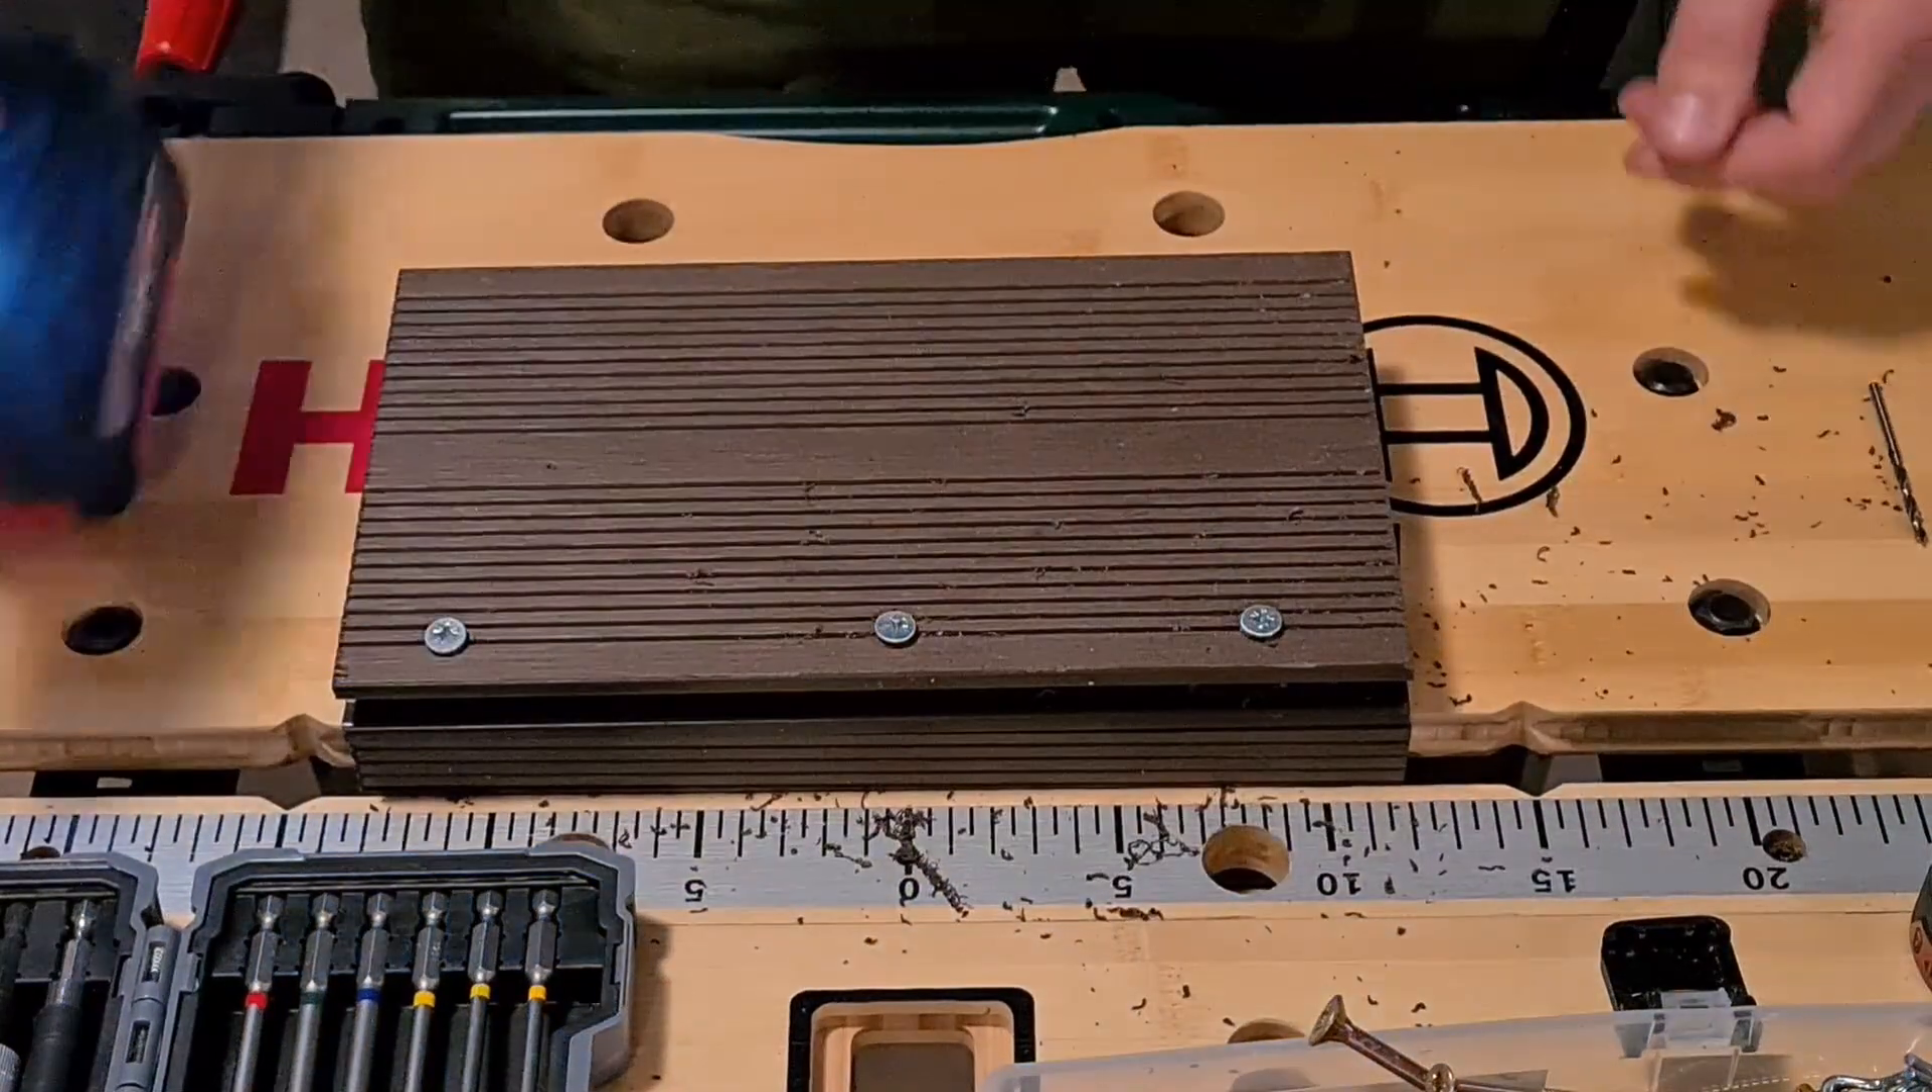Pierwszy wkręt wkręcony. Drugi wkręt wkręcony. I trzeci.